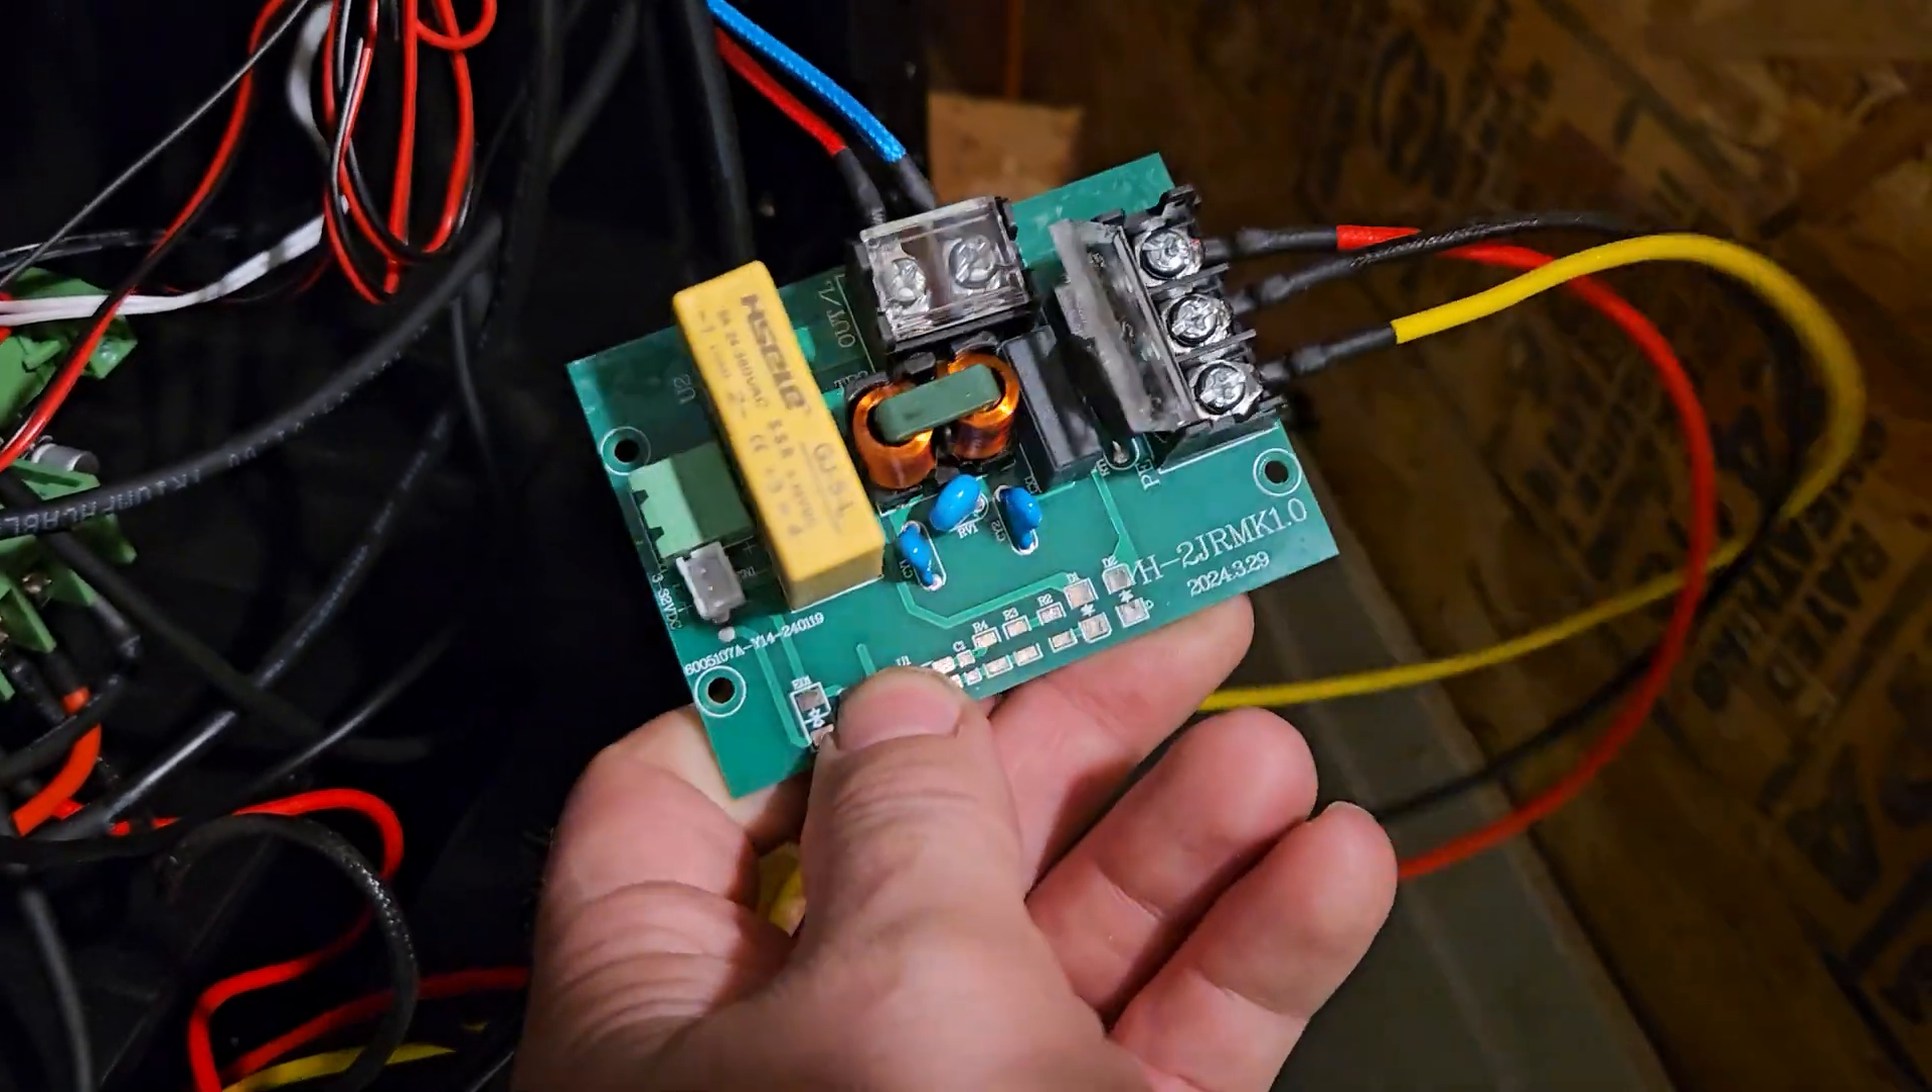Okay, I have managed to wrestle the chamber heater control board out of there.